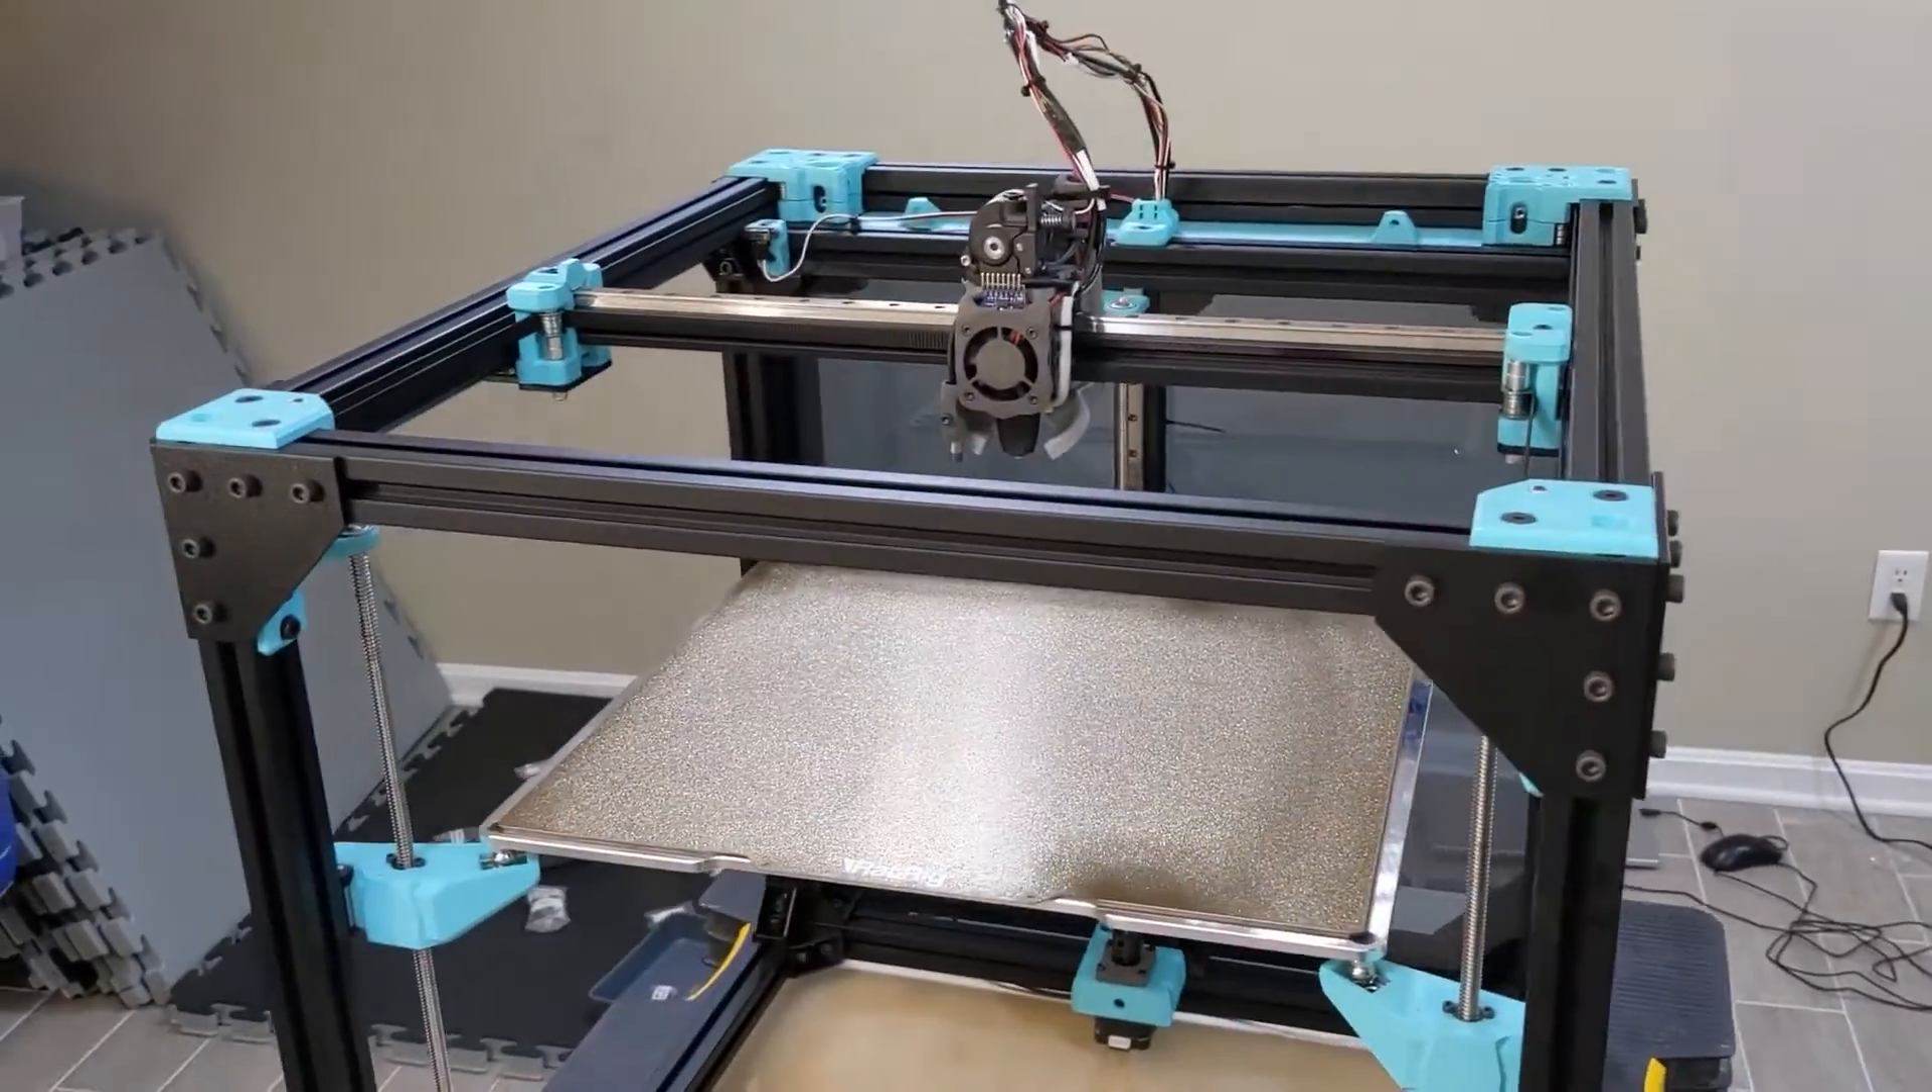So this is after the completion of everything except for the wiring and the enclosure.